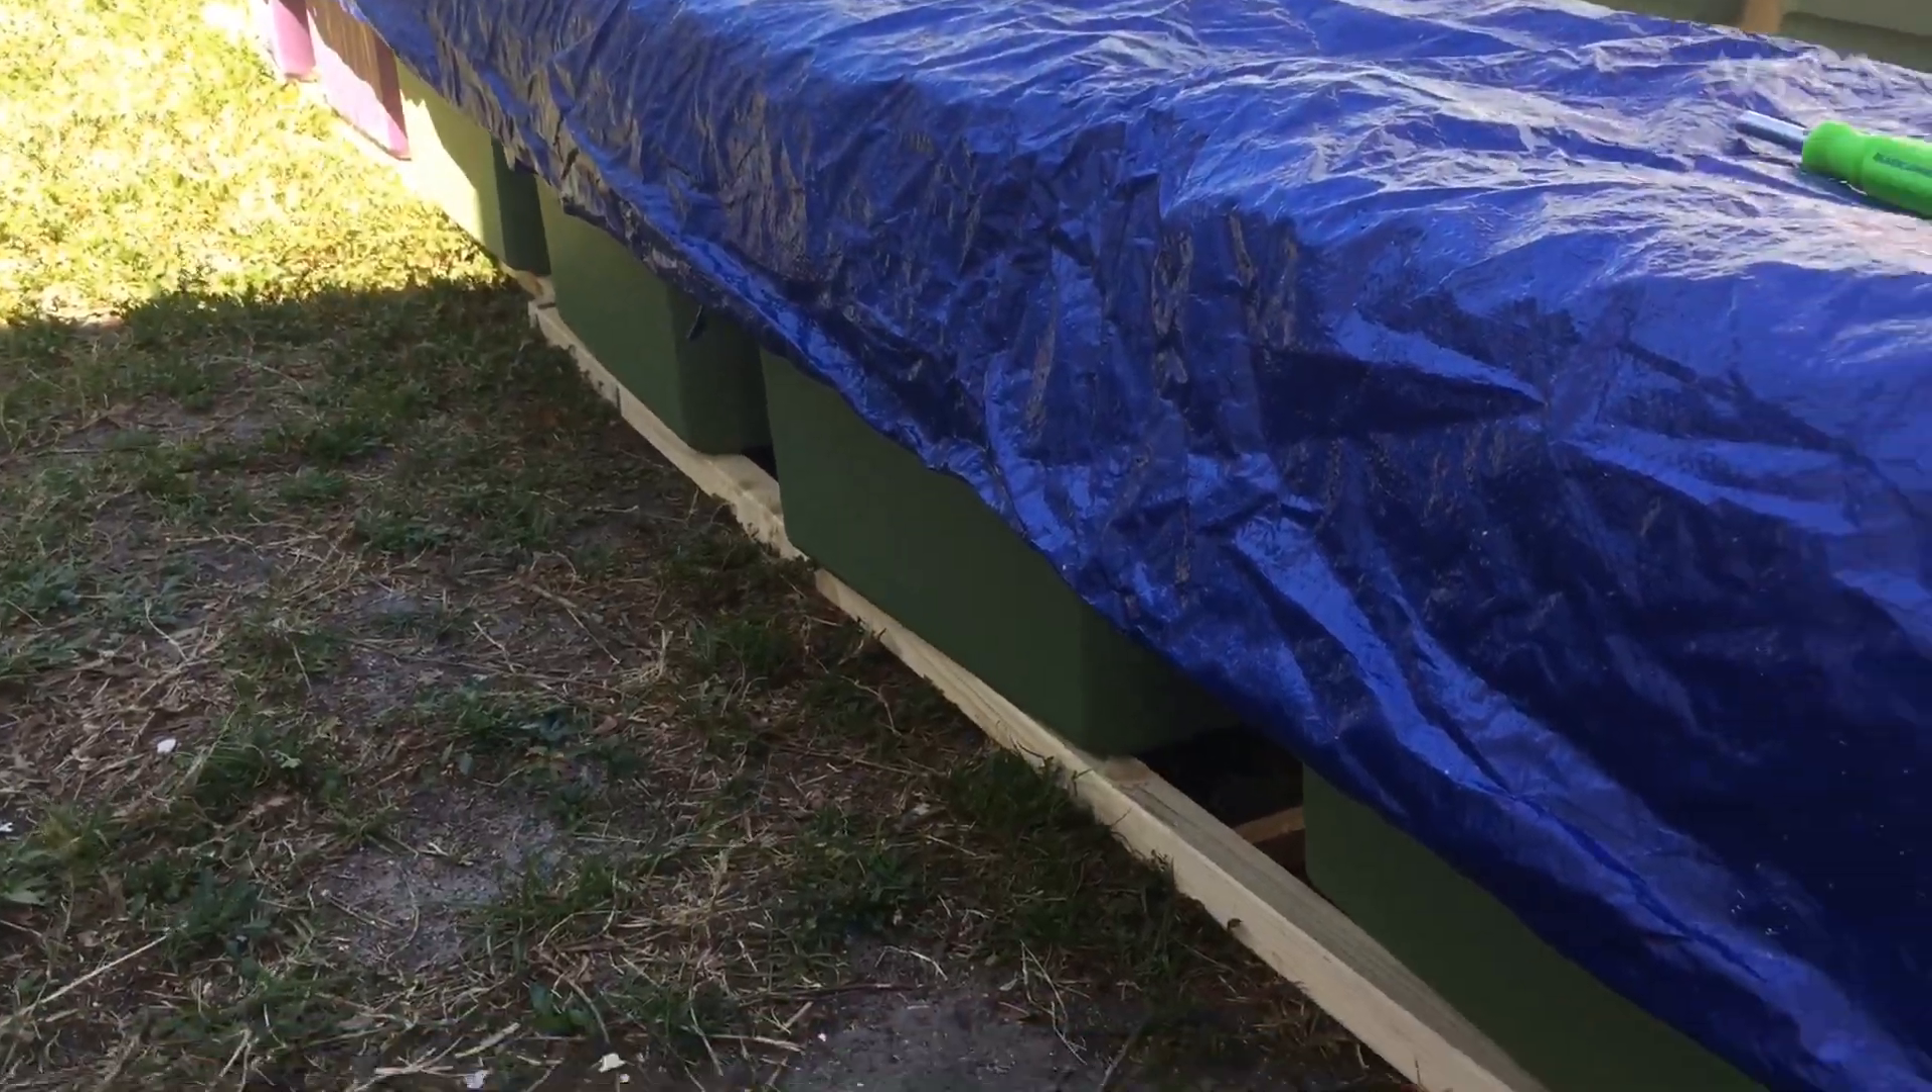So, got the tarp laid on top. Gonna put the top rails on in a second.